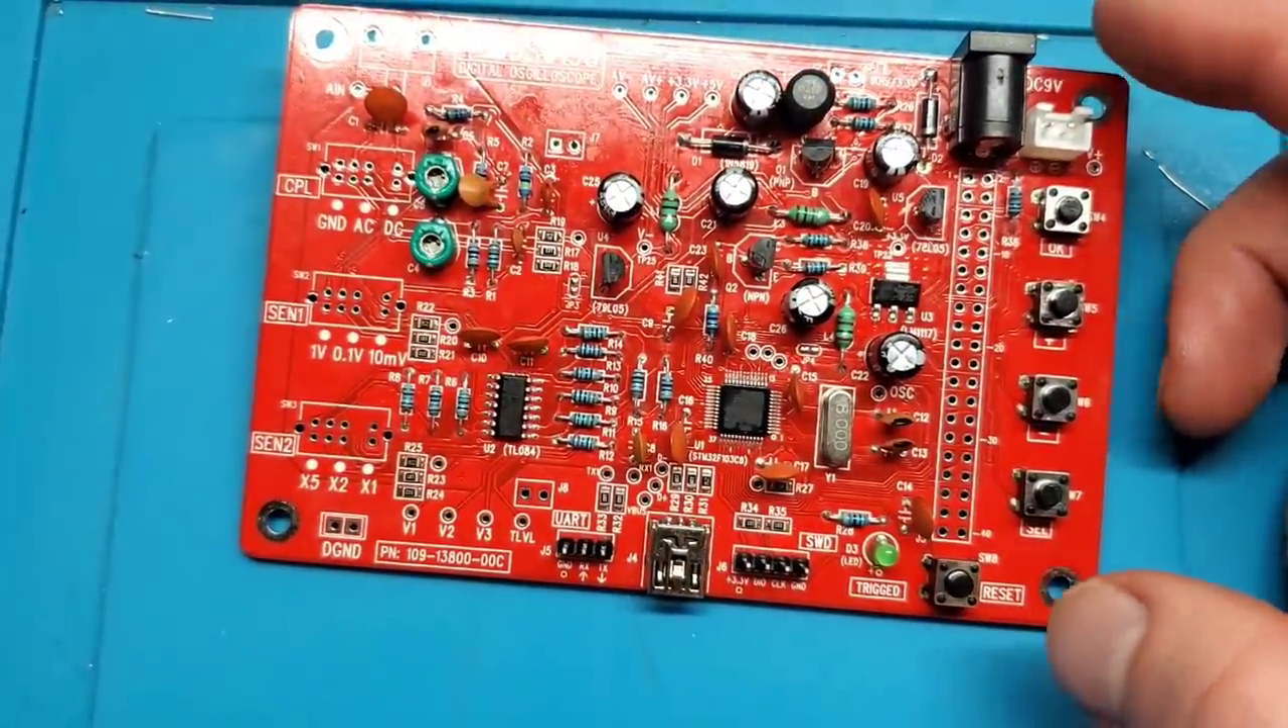You see we've got all the capacitors, electrolytics, the ceramics, all the resistors, the chokes, the trim pots. The buttons are in, the switches are not, a couple other things are not in, but also these headers are not in.